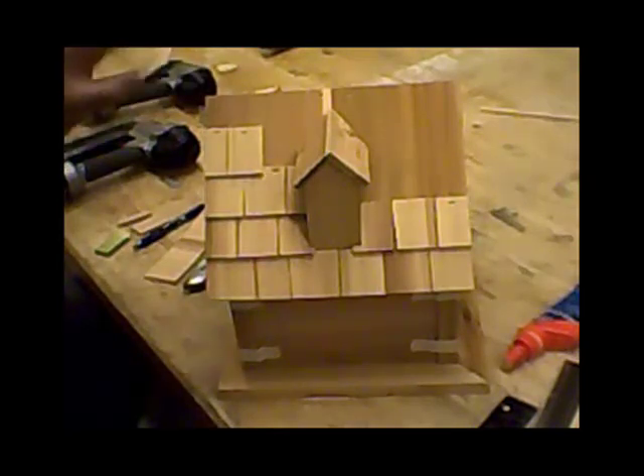Now, you can see that I brought the shingles clean up to where we have now to worry about going around the roof of the dormer.